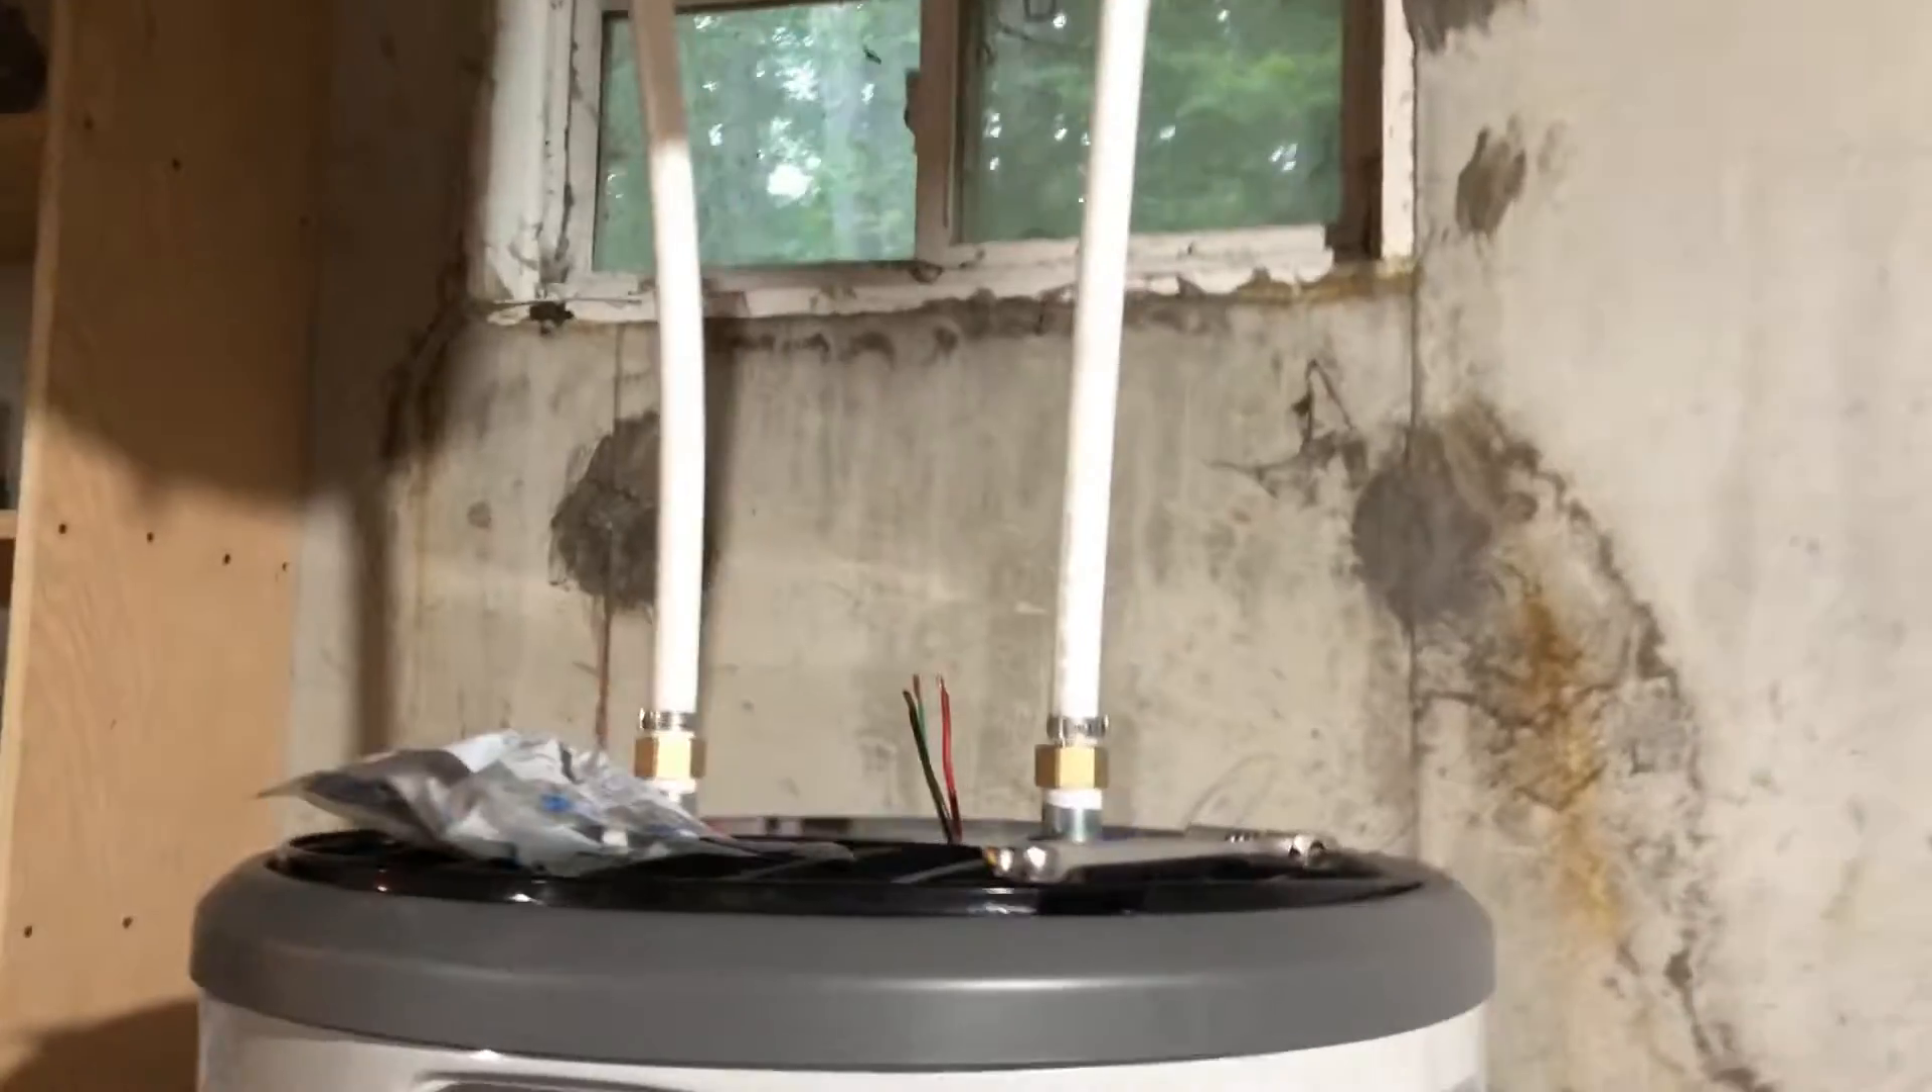All right, guys, we're back, and we've got most of our plumbing done, so I thought I'd update you guys real quick.